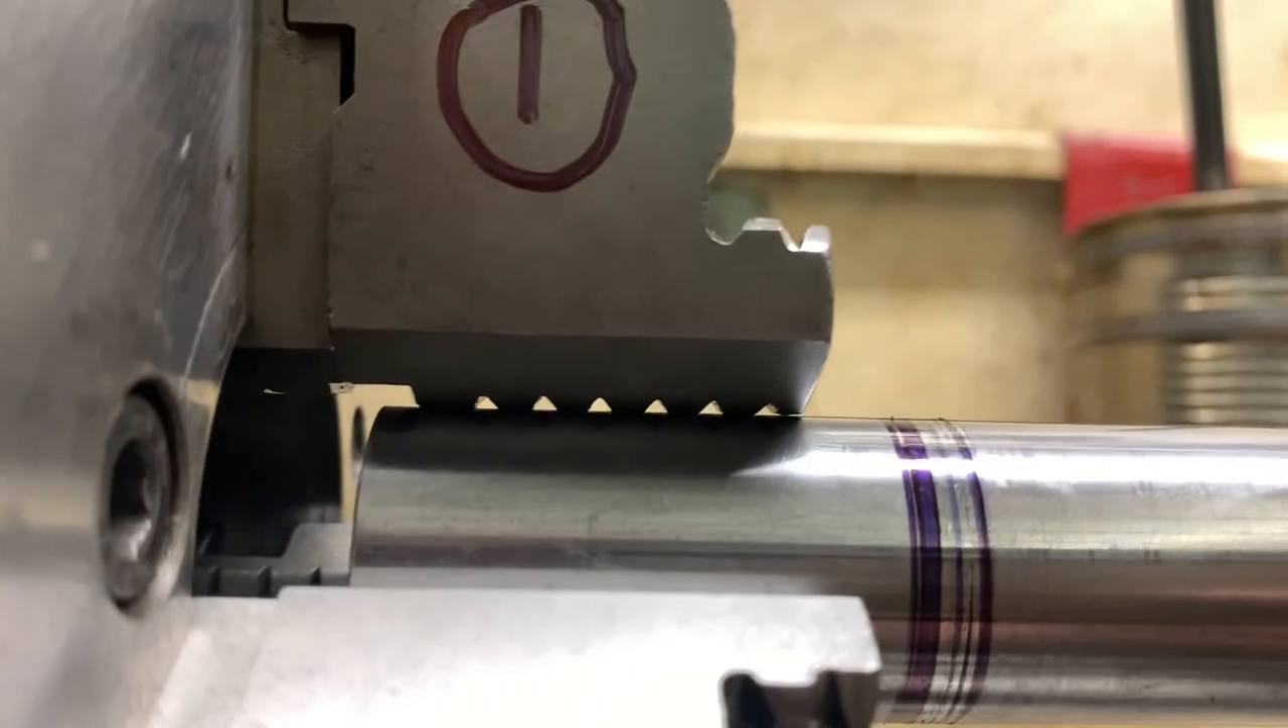Here's the number one tooth, or number one jaw. You can see daylight between it.